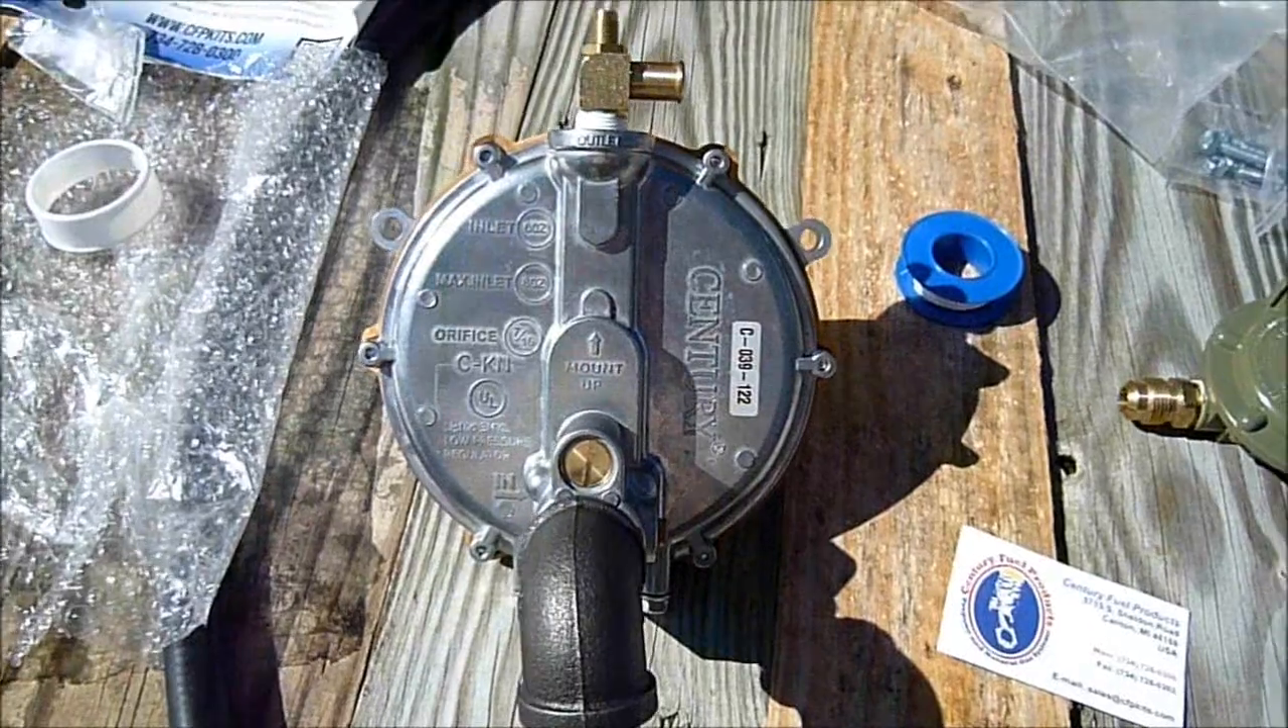Now we've got our regulator assembled we've taped all the connections put them onto the regulator and tighten them.